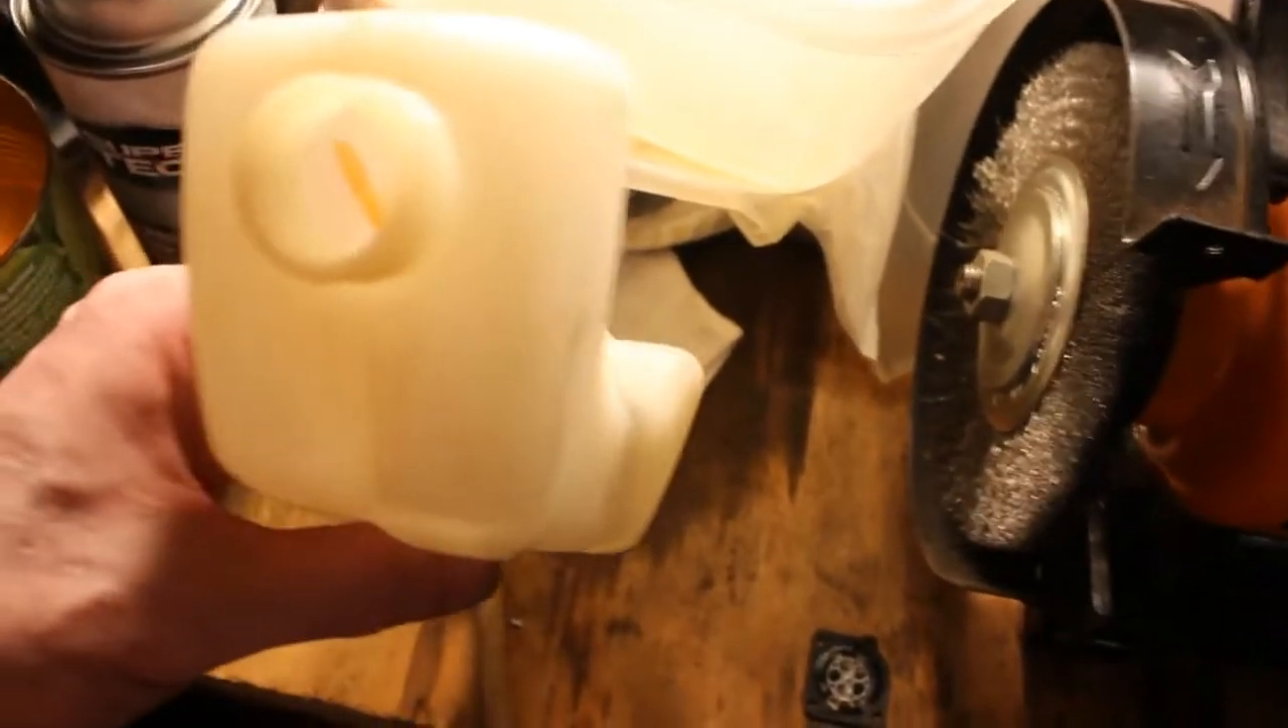Alright so I've removed the gas tank.